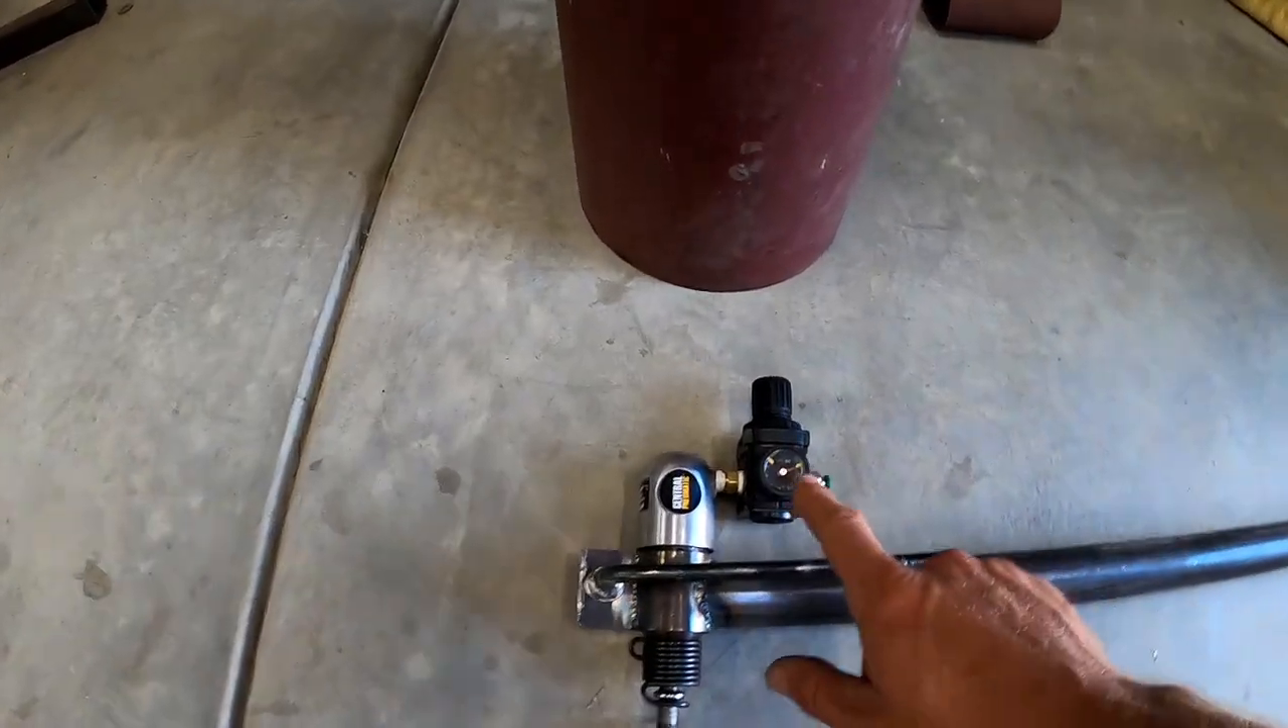Pressure regulator arrived today so I got that all installed just waiting on the line now.